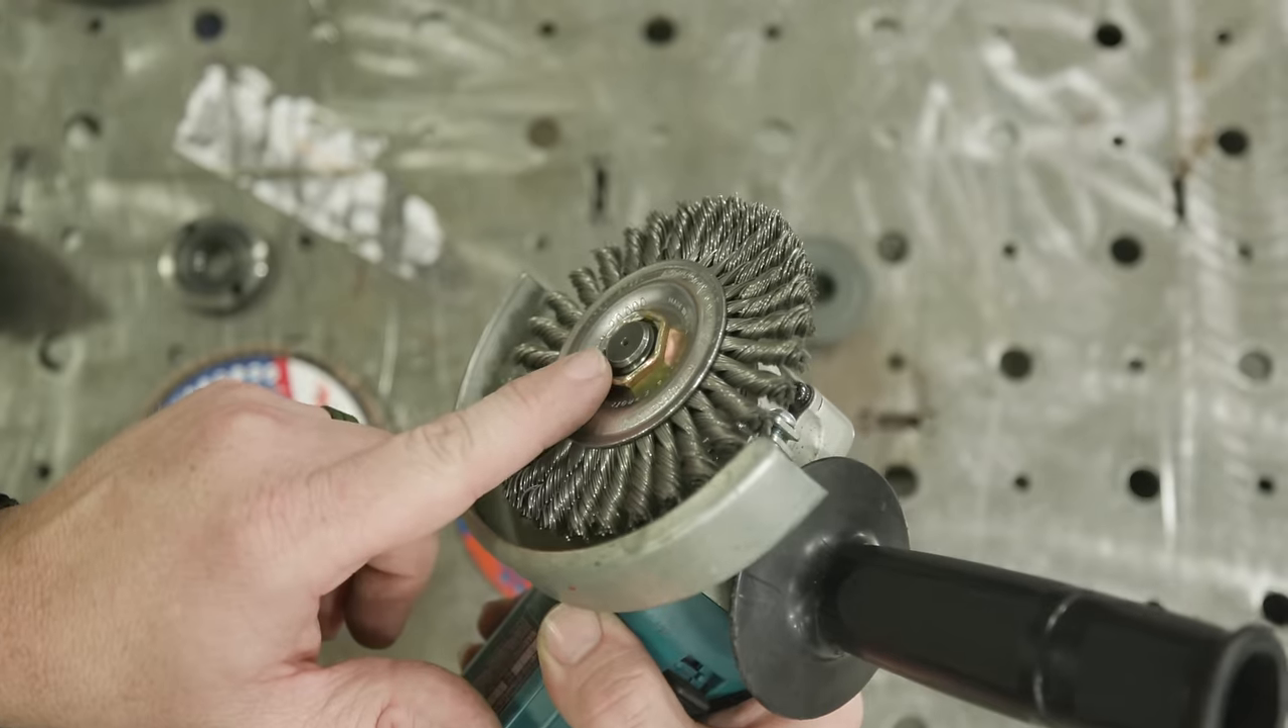Now I can put that same wheel back on and notice it sits inside the guard.